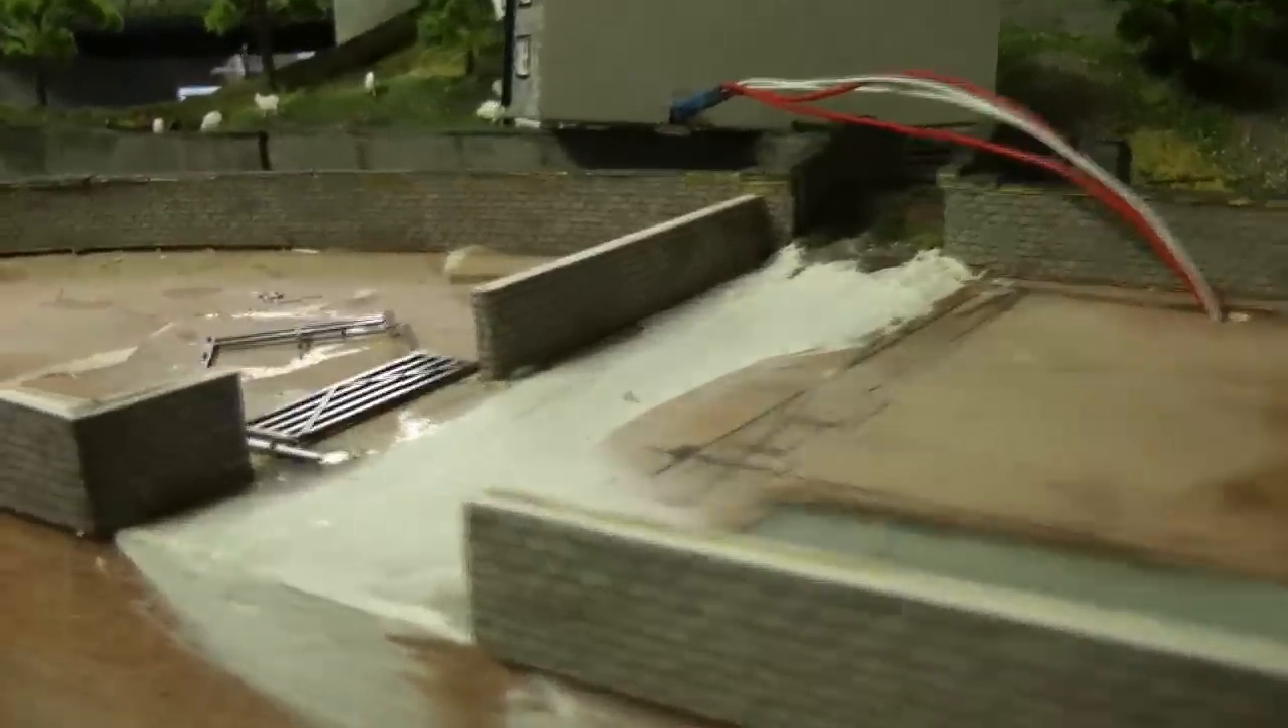Right, as you can see I've moved on a little bit and added all the walls. All the walls are now done.